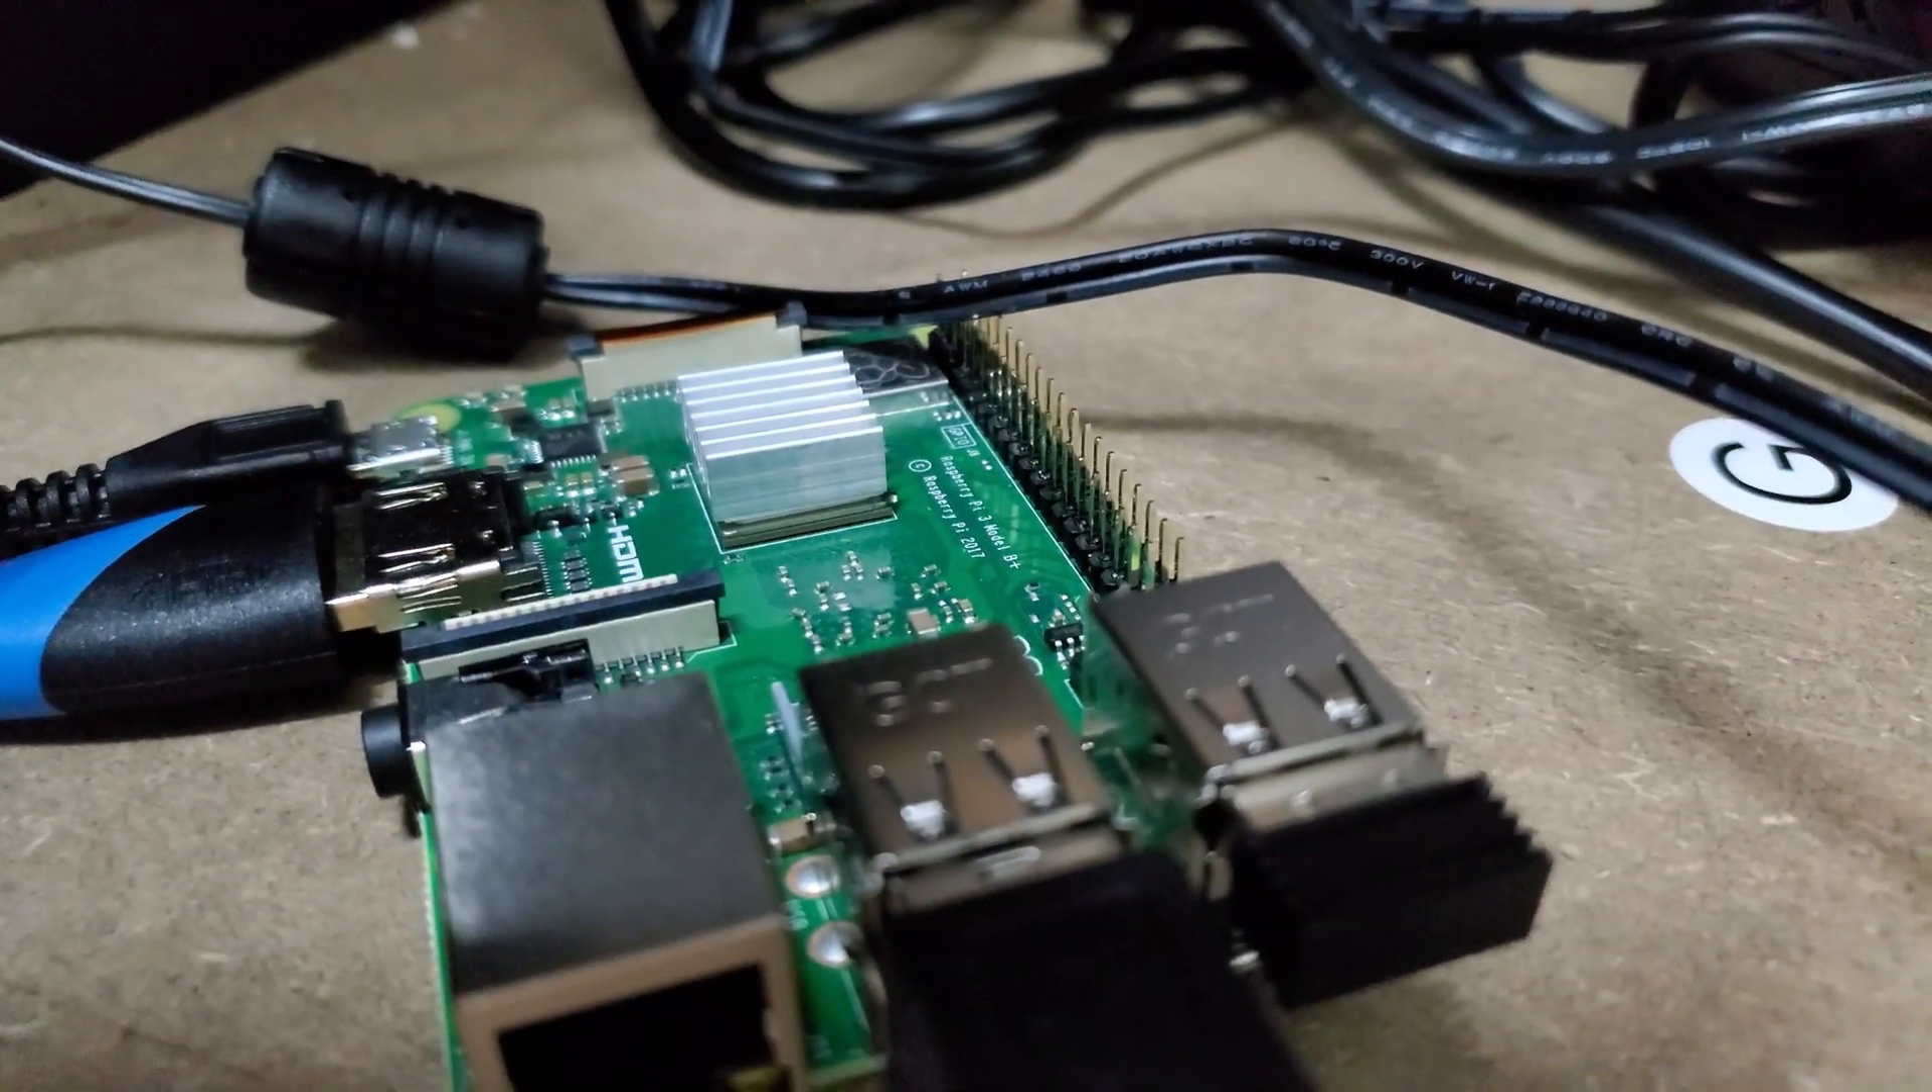I have some heat sinks on the processor there as you can see.